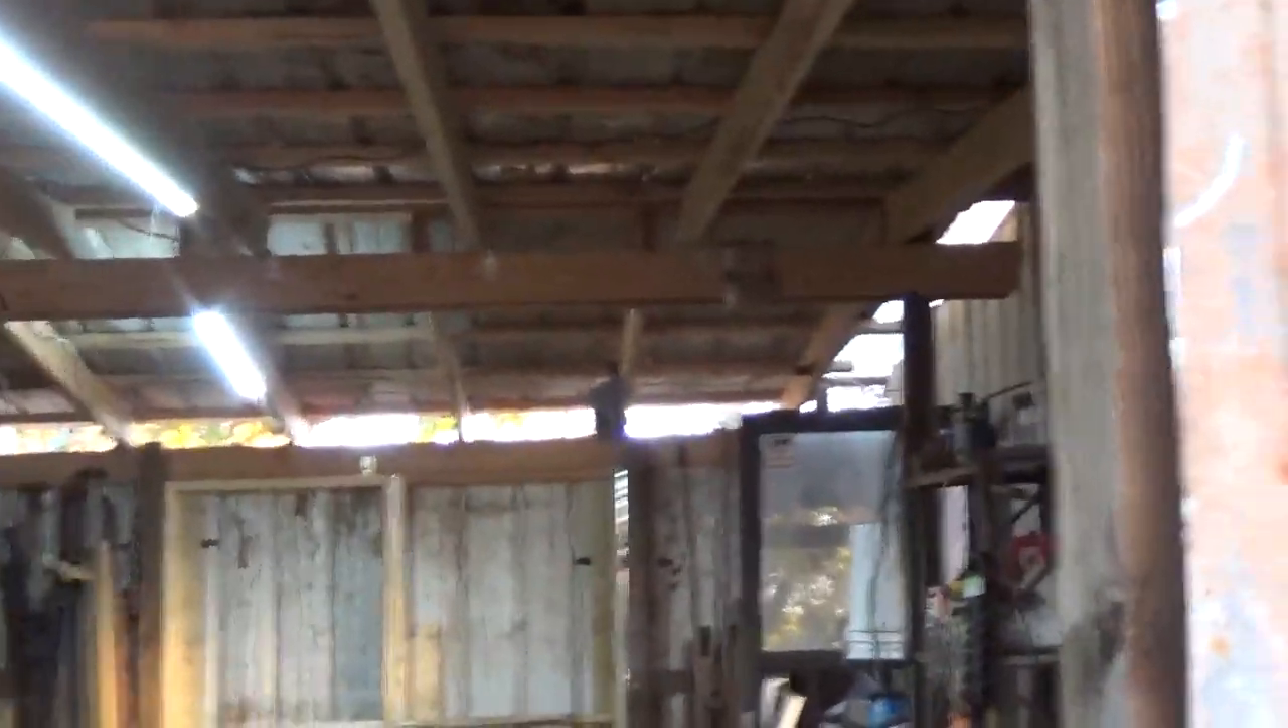I've got the doors to the south built. I've still got to close in the rafters up there.